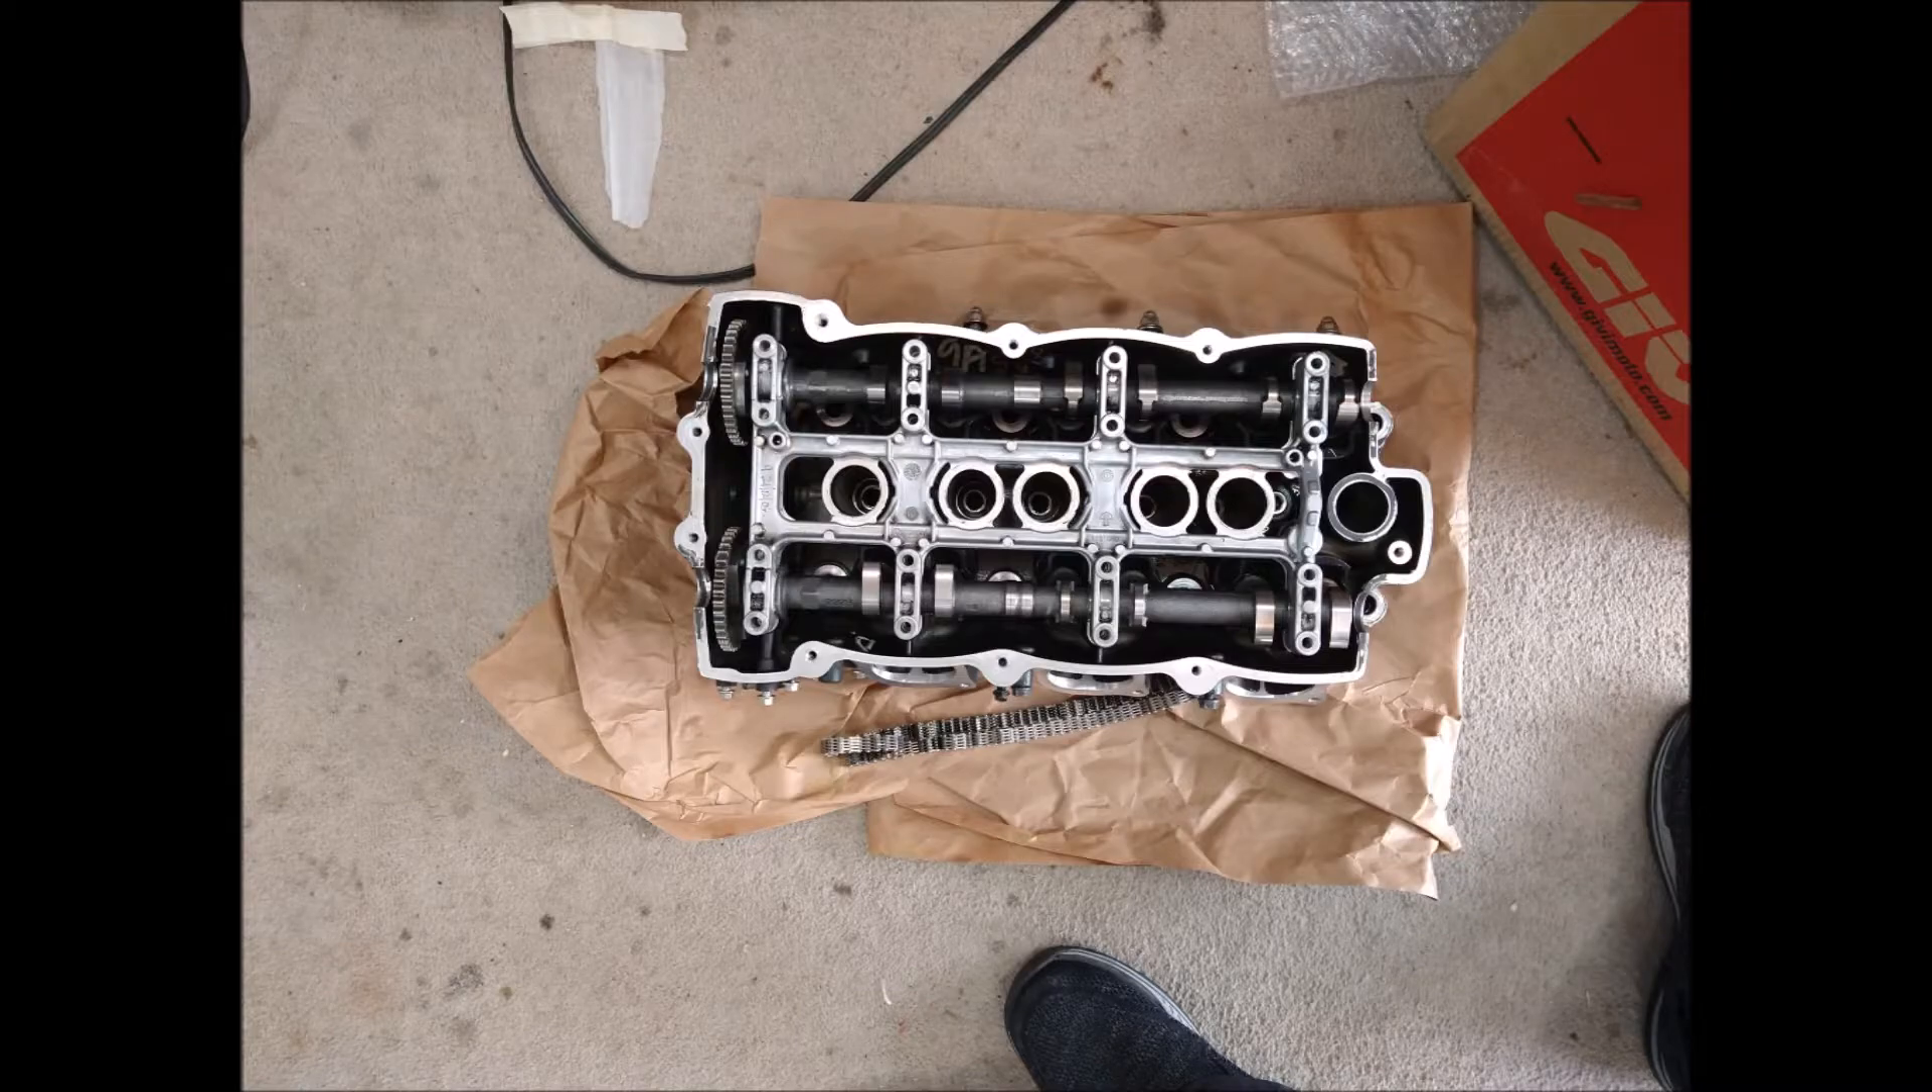It looks like he's got the head removed here.